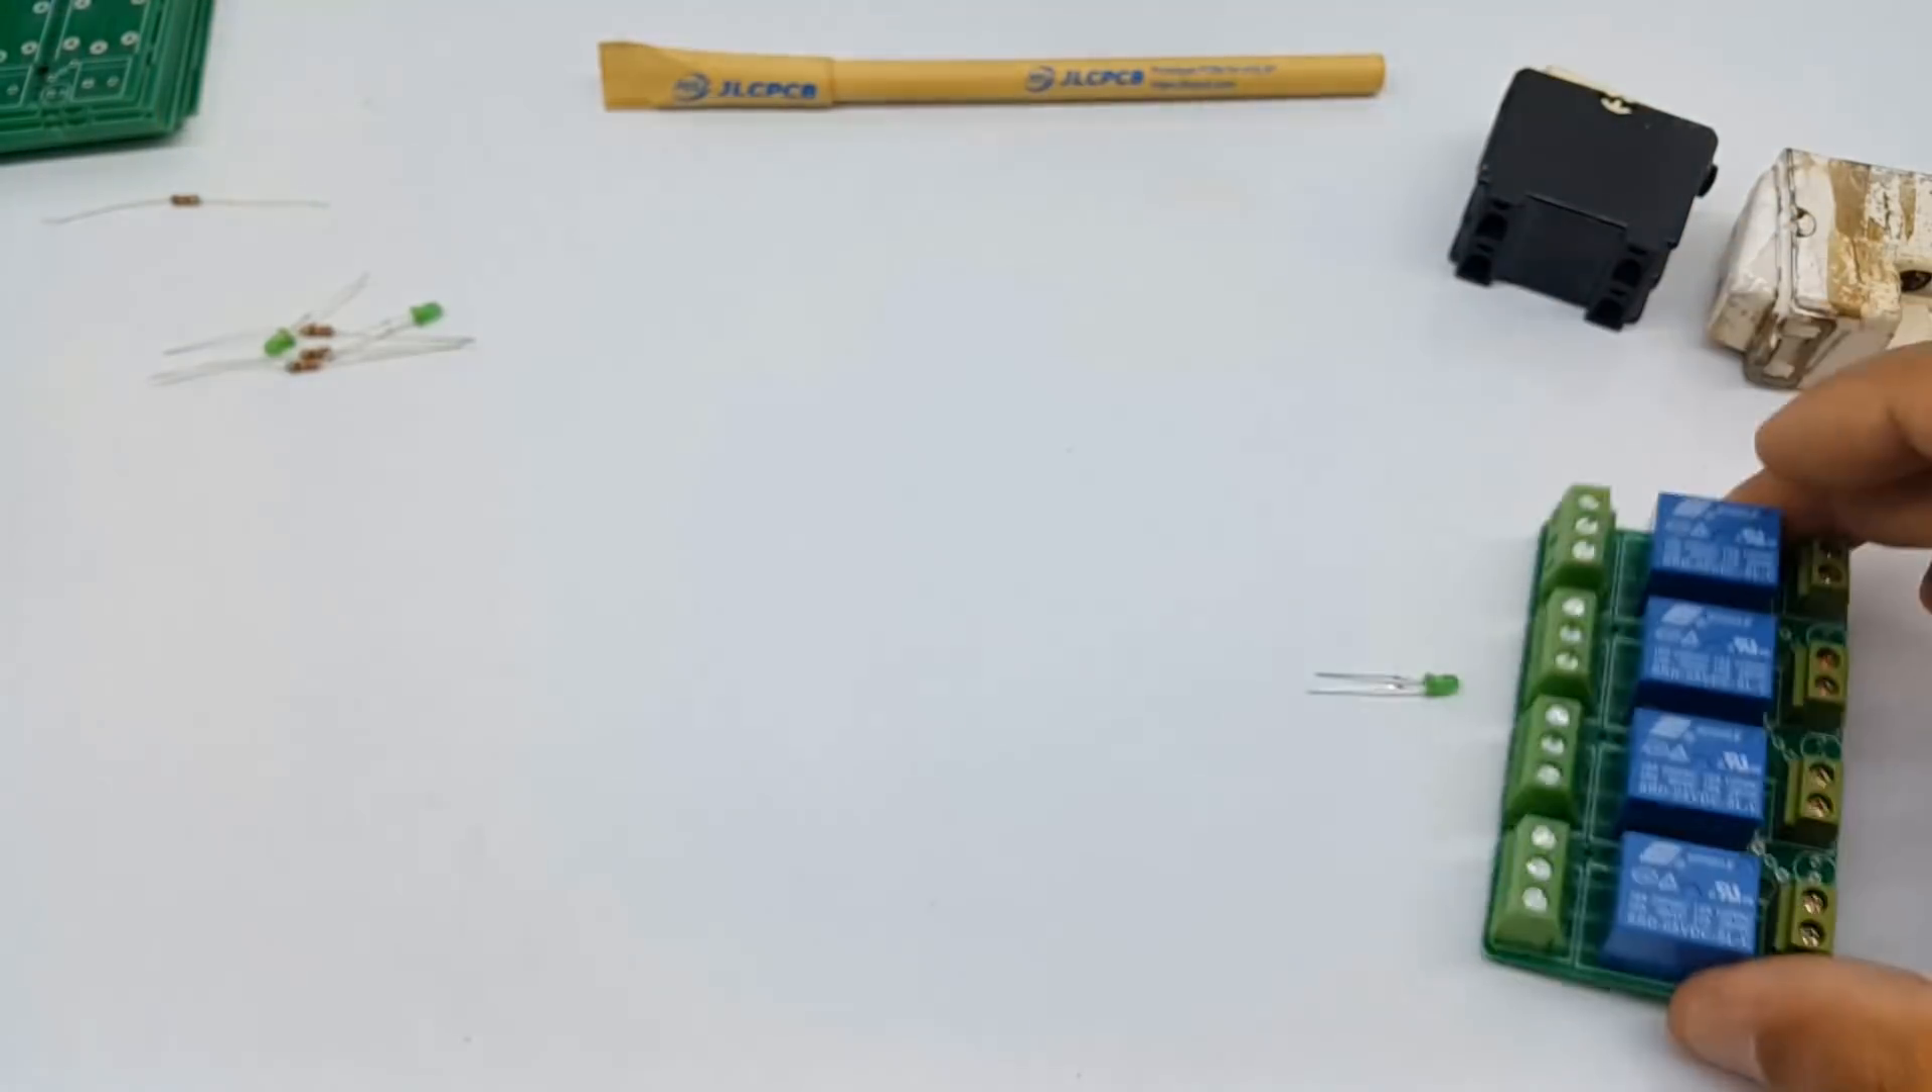انا هنا ركبت الاربع ريليهات وطبعا اقدر اقفلهم ان شاء الله.